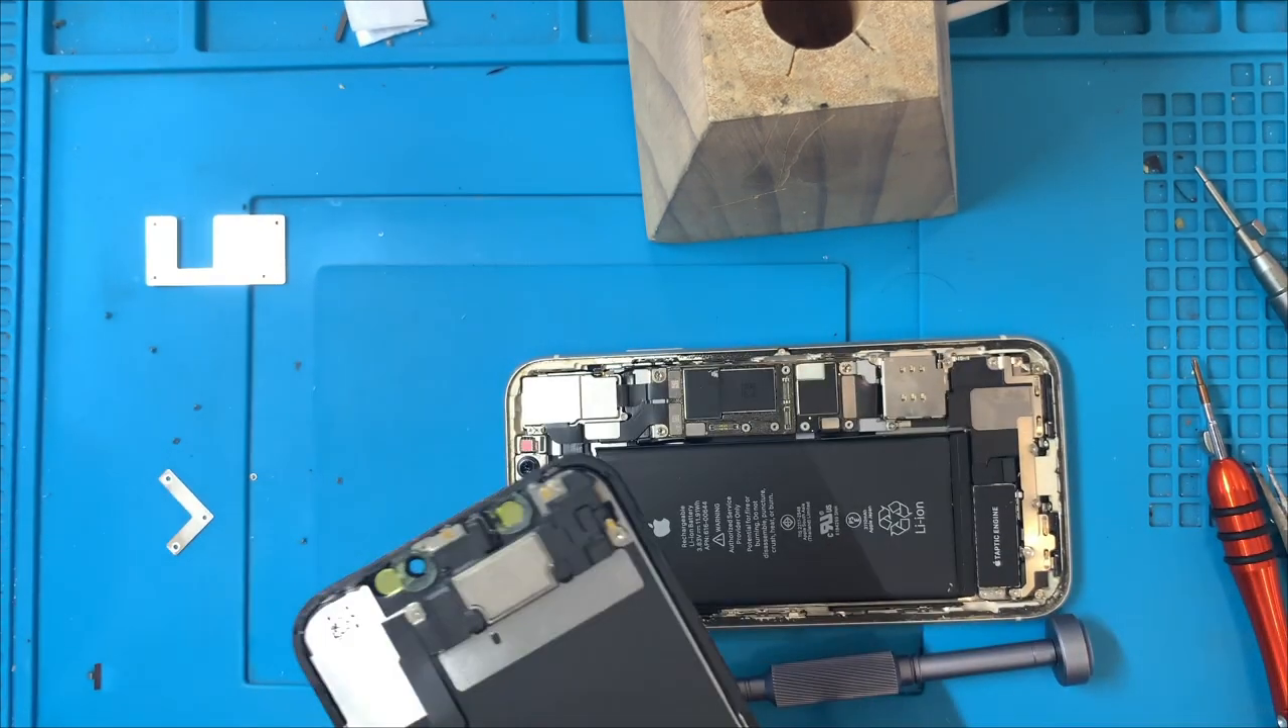Now what we do is like disconnect all the uh connections and the screen is off.